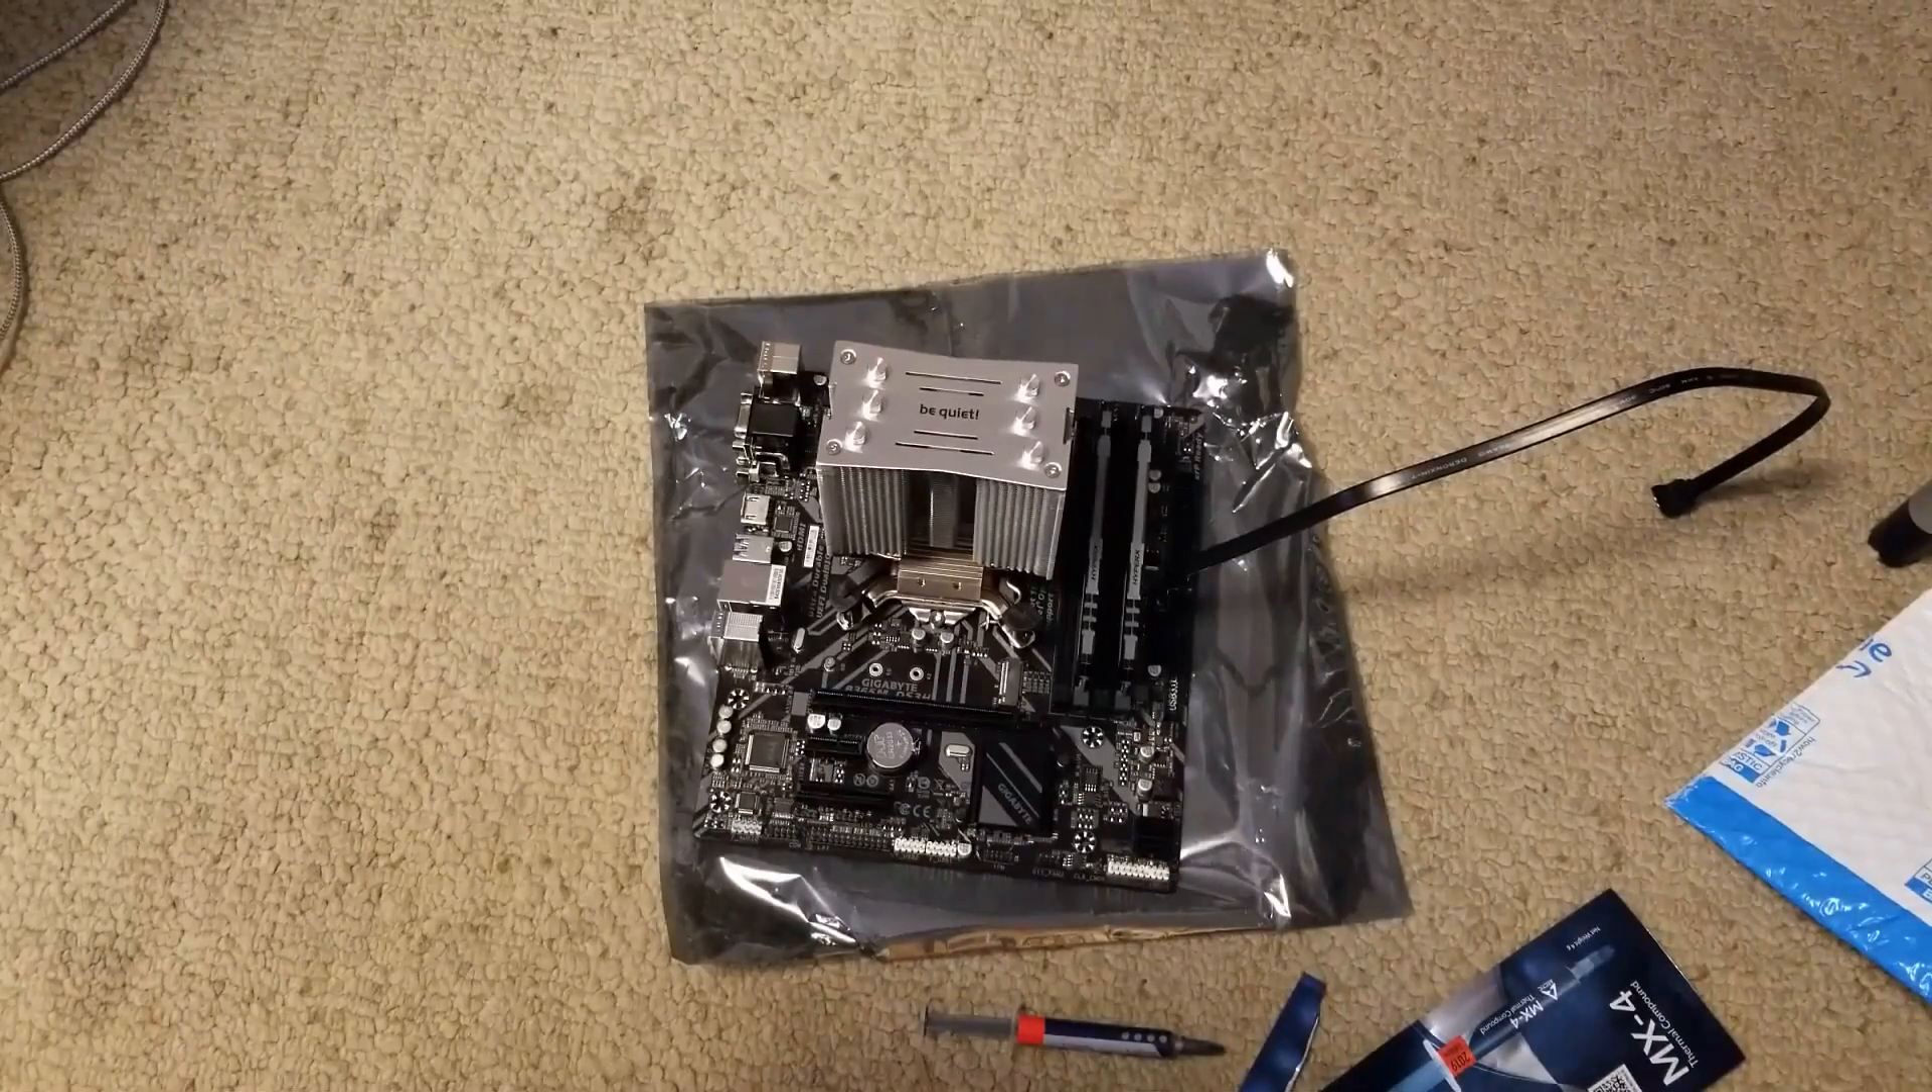Okay guys we got the cpu cooler mounted in now all that's left is wait for the case to show up and the graphics card and then we'll be ready to go.